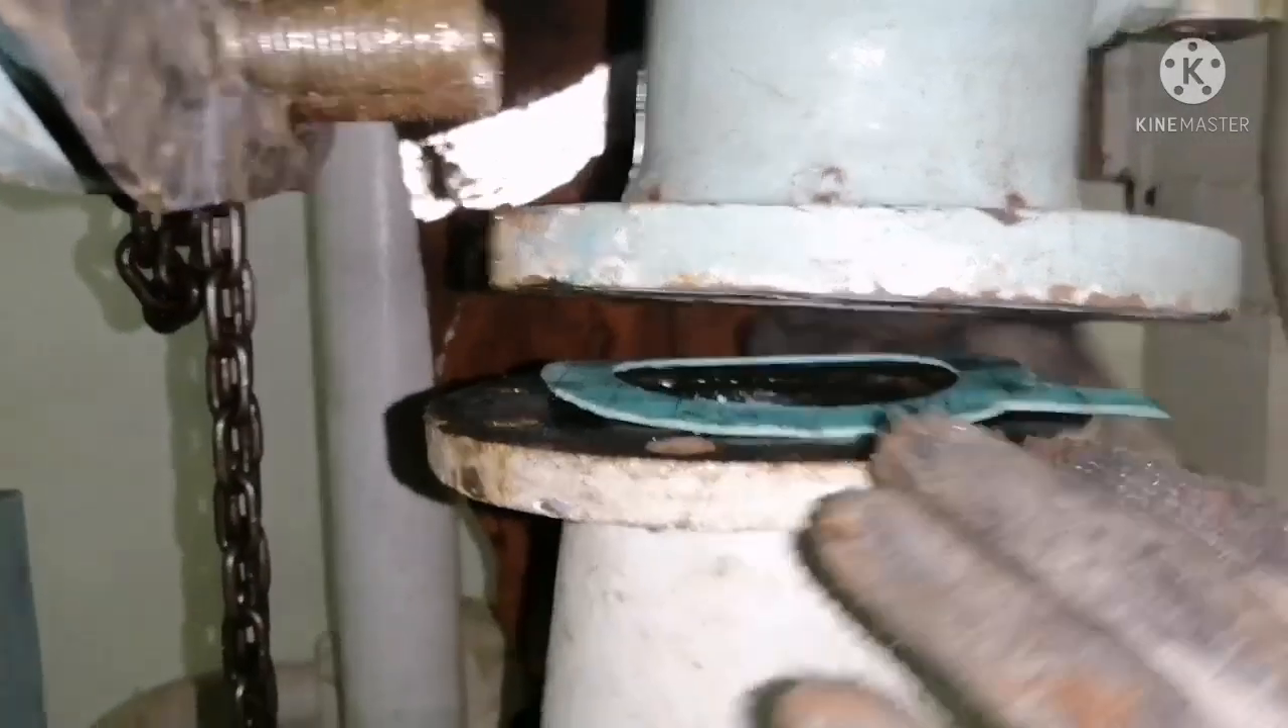You can see the new gasket new gasket in place.